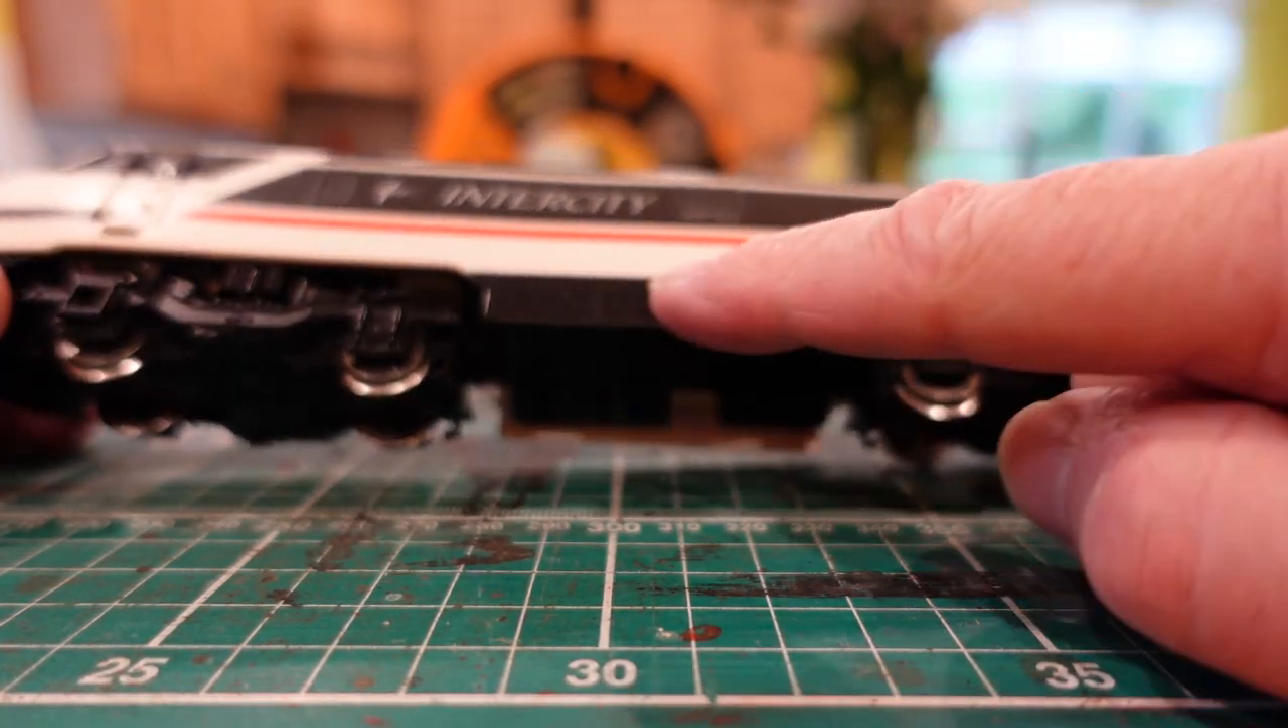There we can see, the body's back on again.